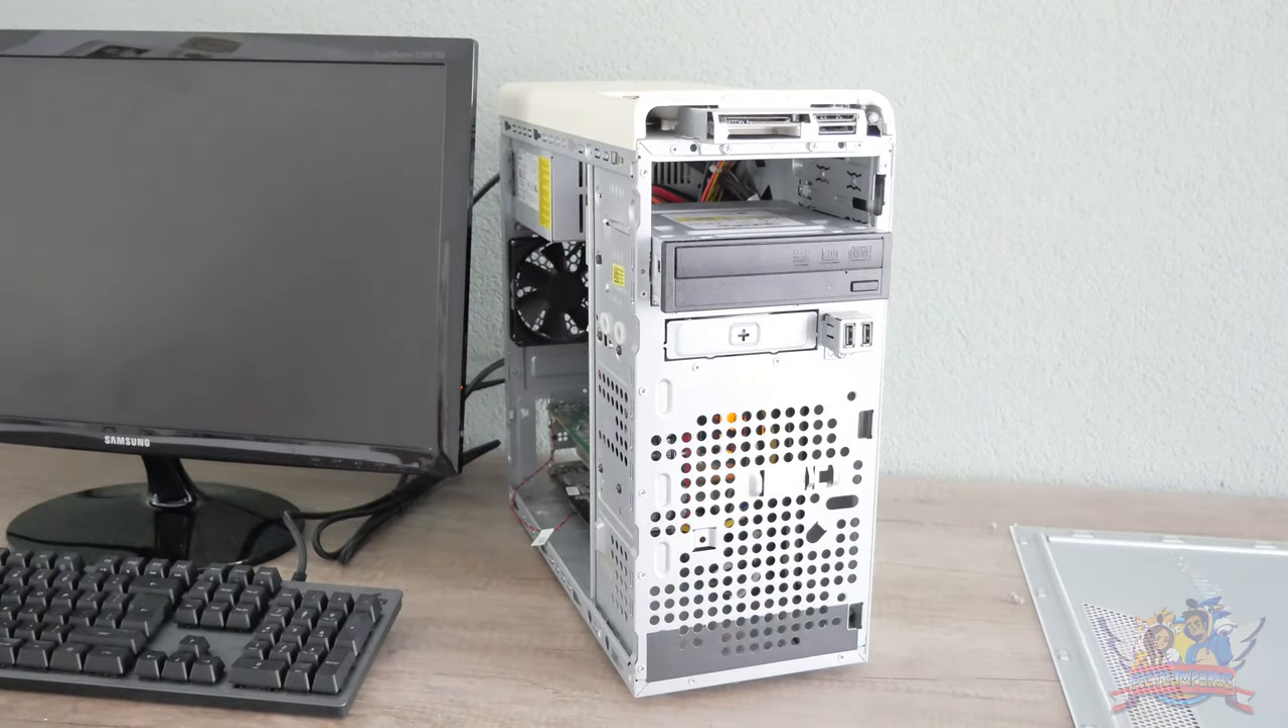The first problem was that I couldn't get it to power on so I took off the complete front cover which was the smarter thing to do when swapping an optical drive into another bay.